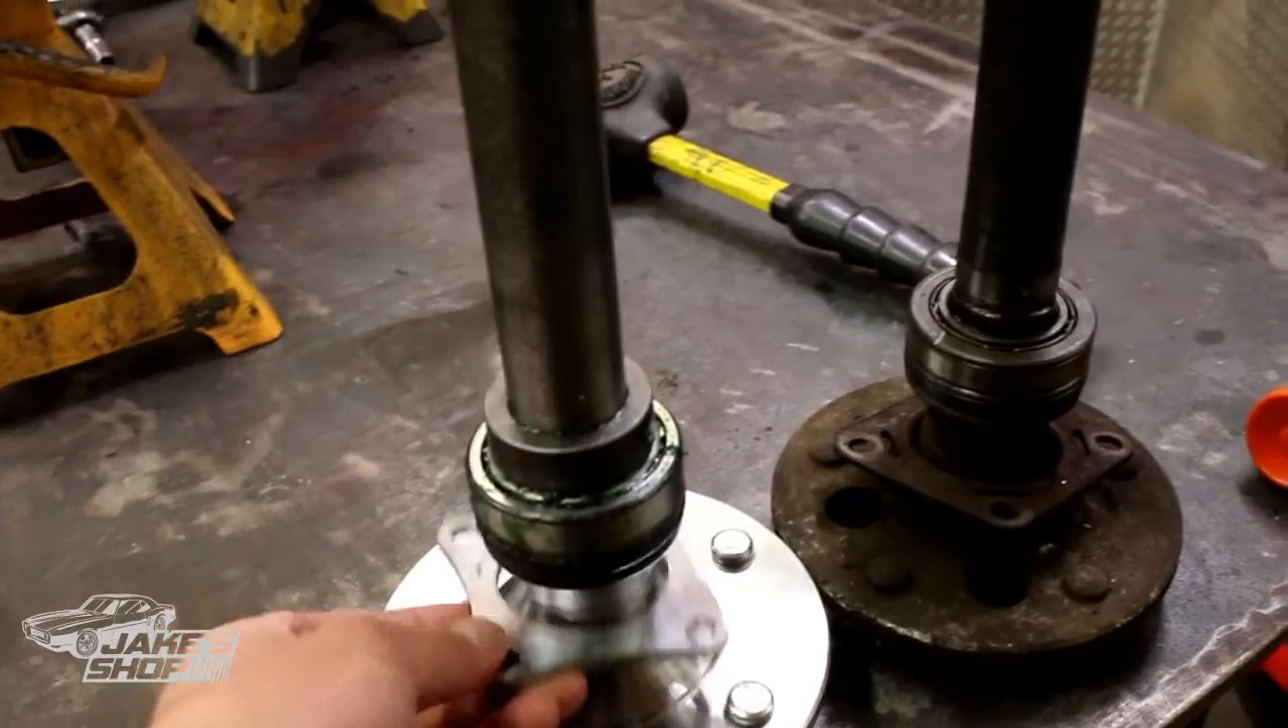Now that this is all done, the wheel bearing, the wheel studs are already pressed in, the backing plate, everything's just ready to go. Even the bearing's been pre -greased, which is nice.